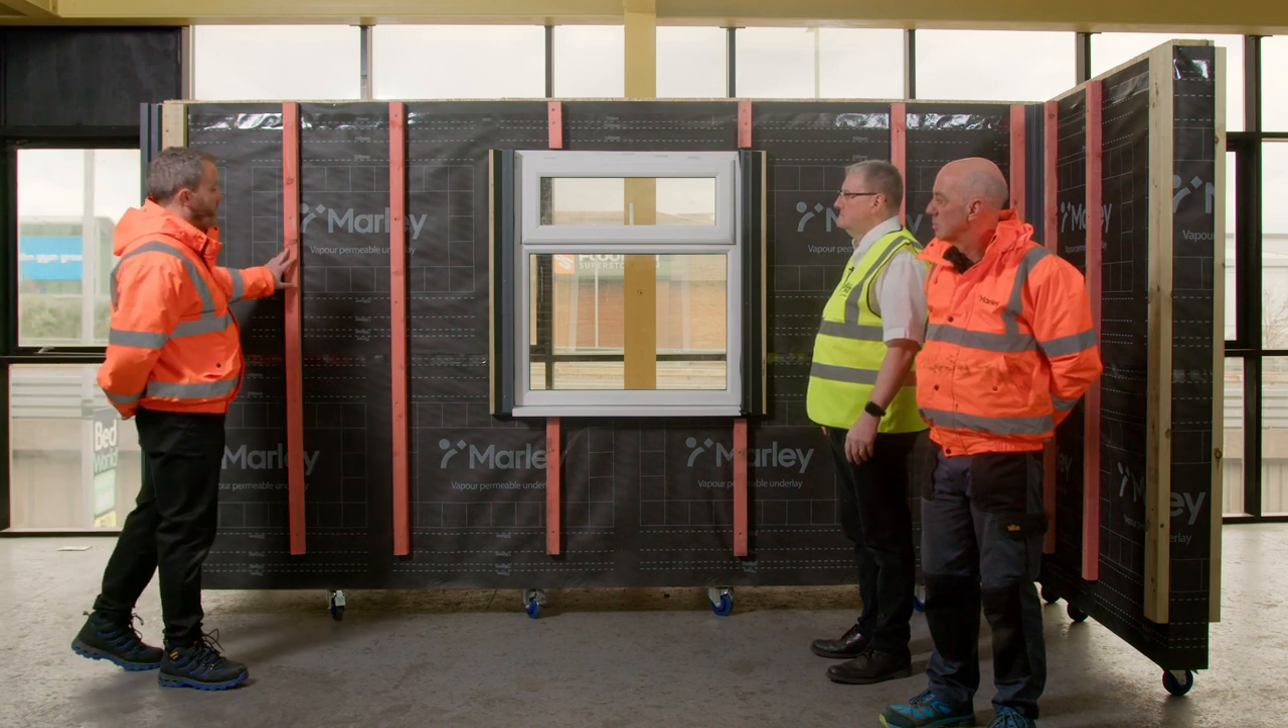So what we've done so far is we've felt and battened the area out.